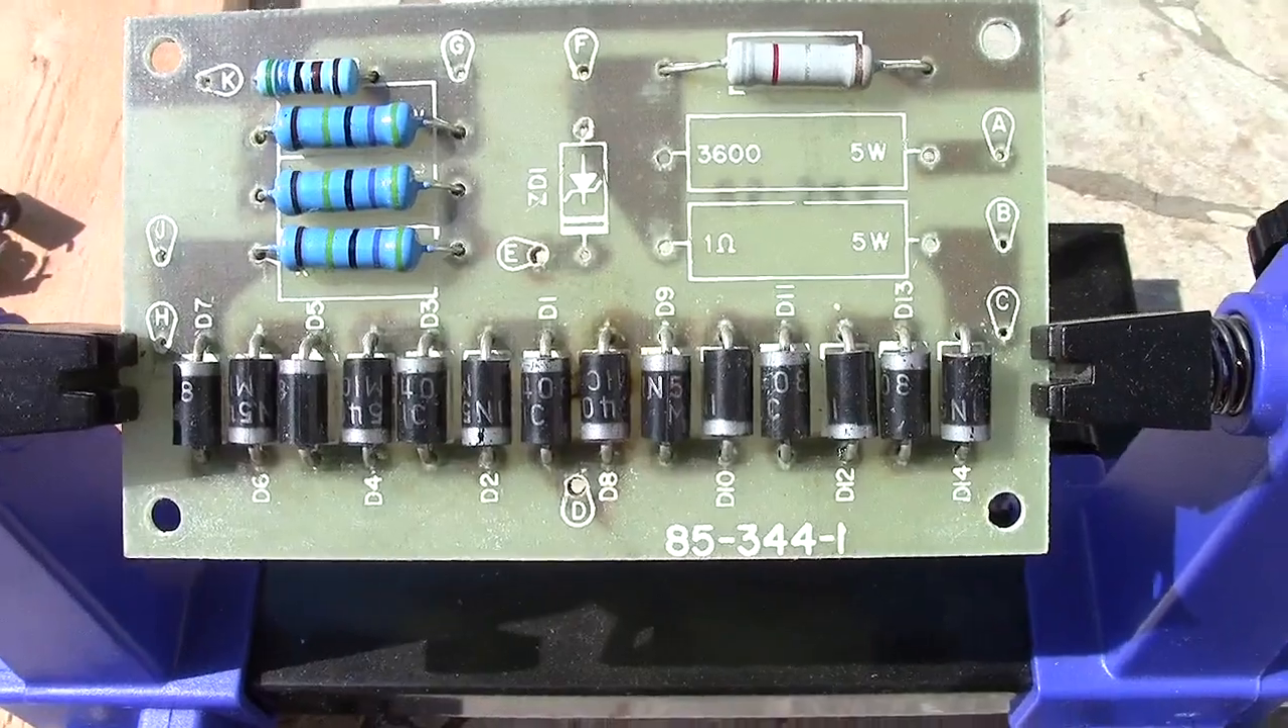I repopulated them with the 5408 3 amp diodes and I replaced all the resistors with metal film resistors and I haven't replaced the 3 .6 K yet and the one ohm.